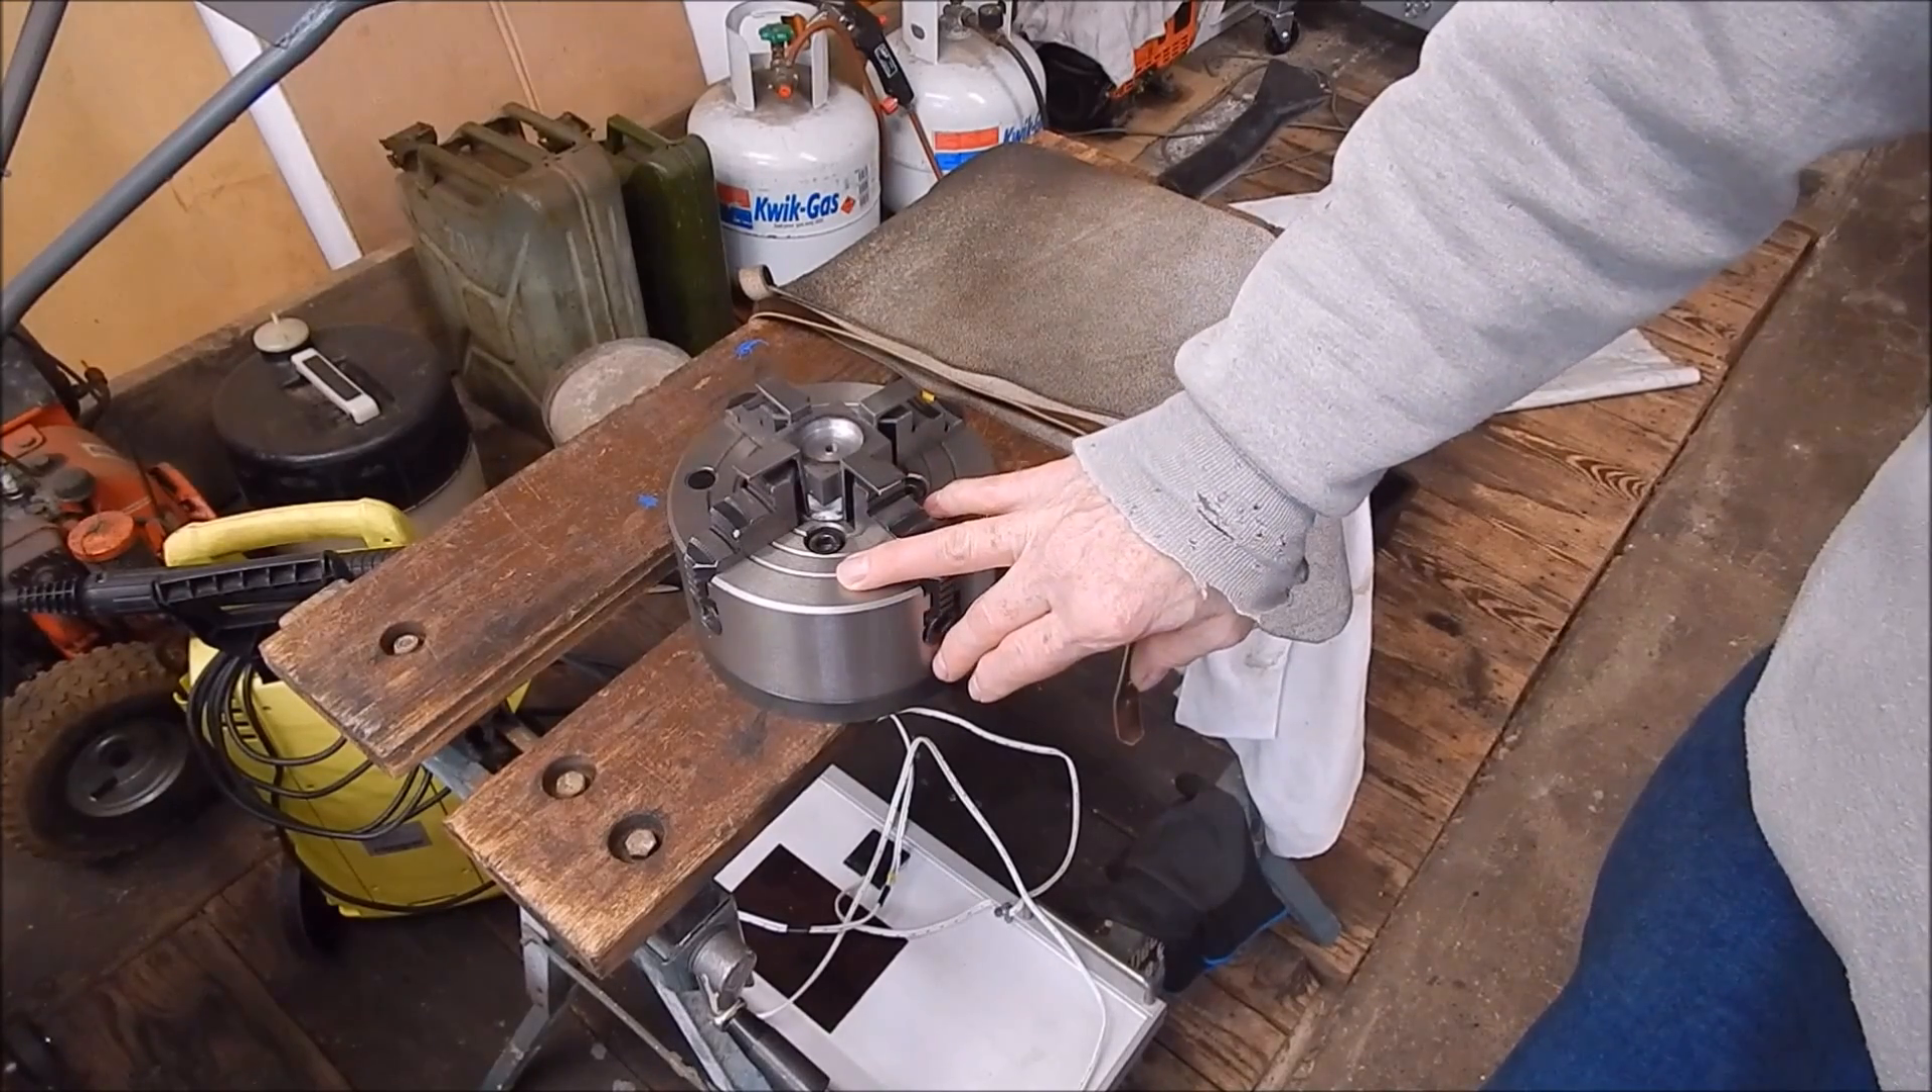And I've taken the four-jaw chuck off and left the work in it.